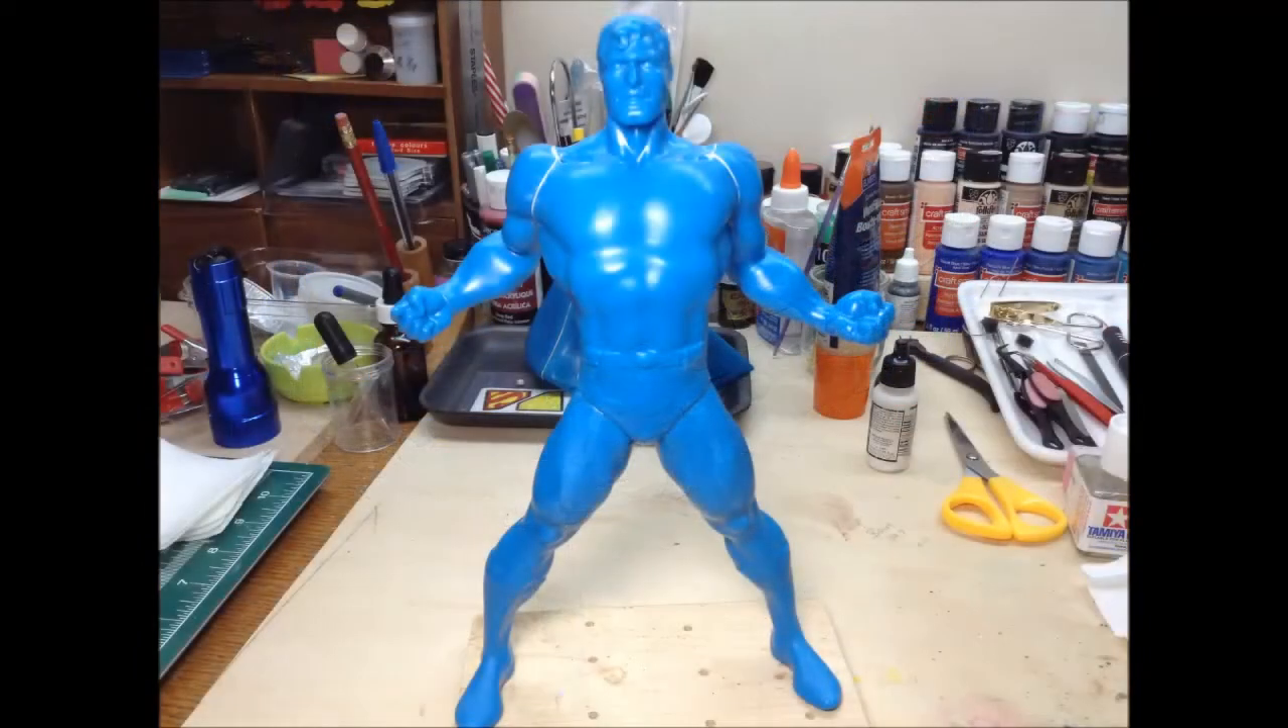Superman's body components go together very well, except for a slight seam around his shoulders.